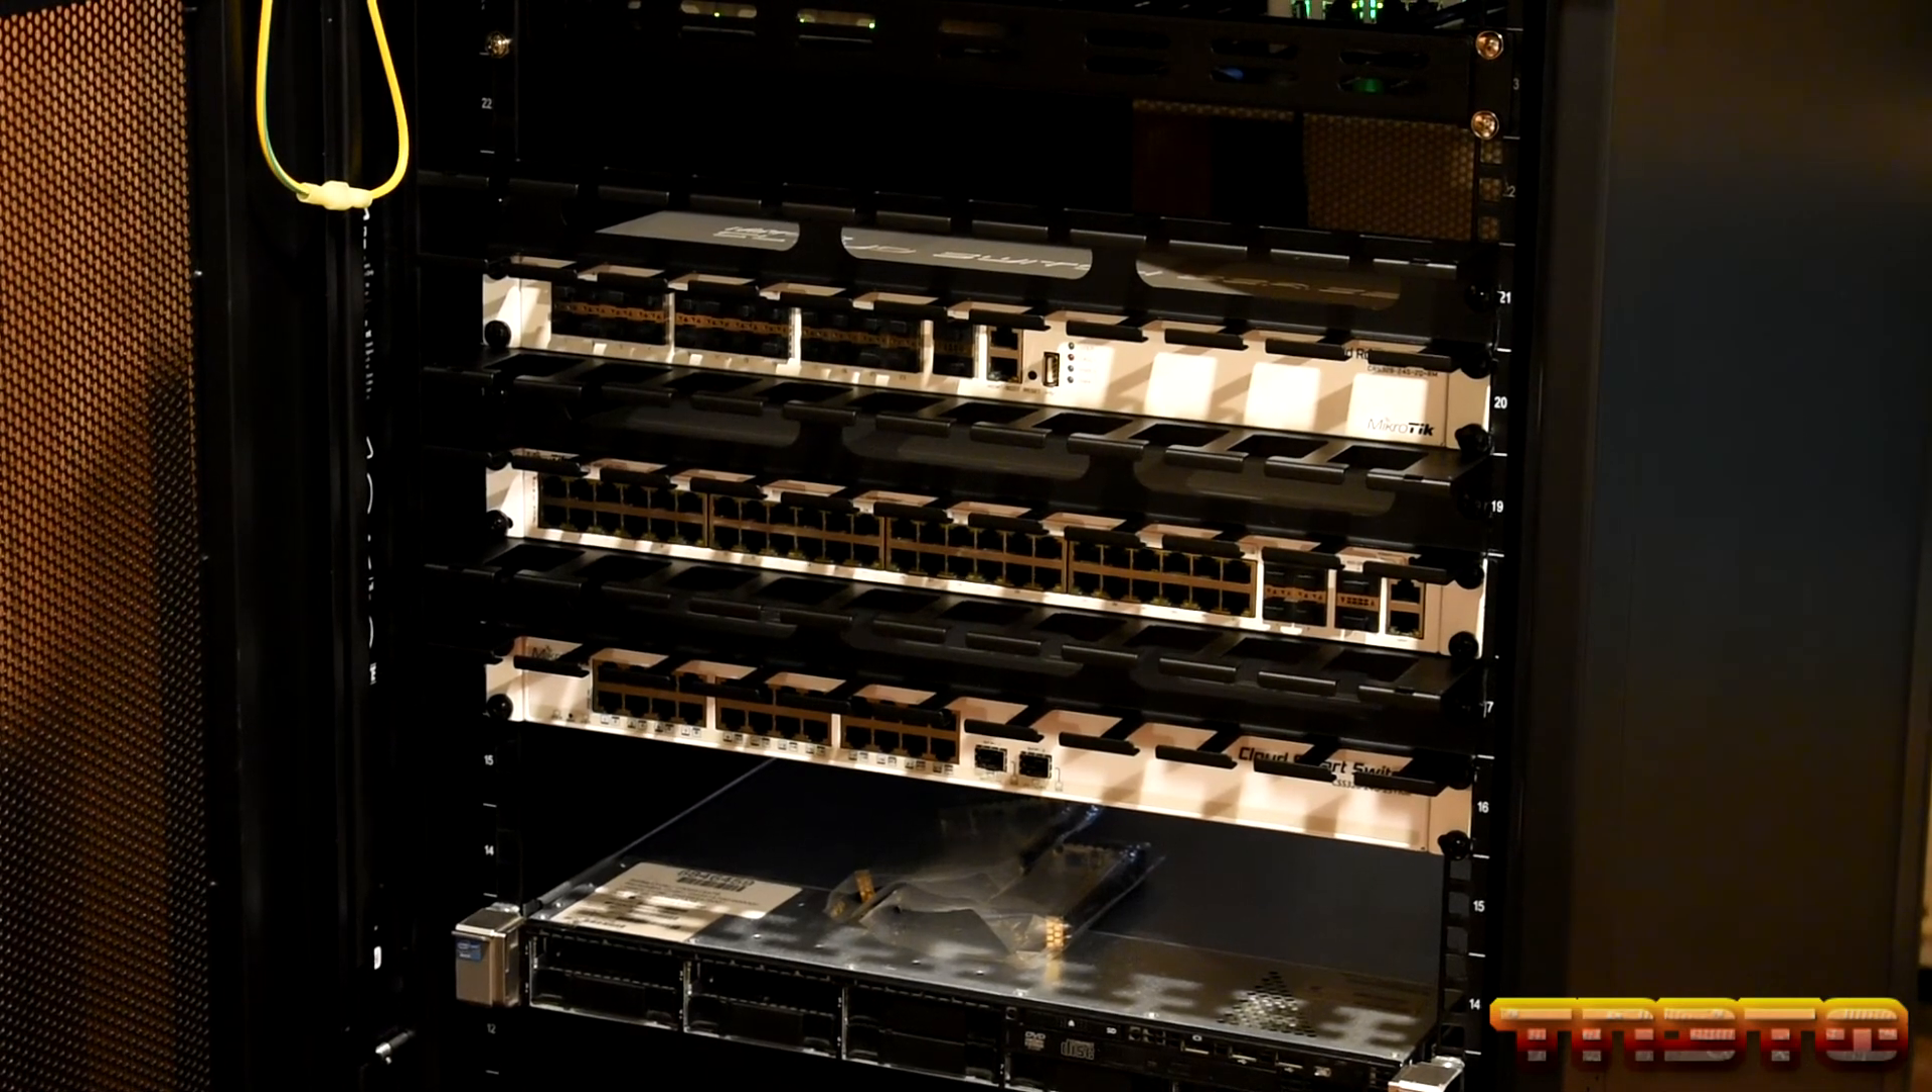The cable management brackets have been installed.